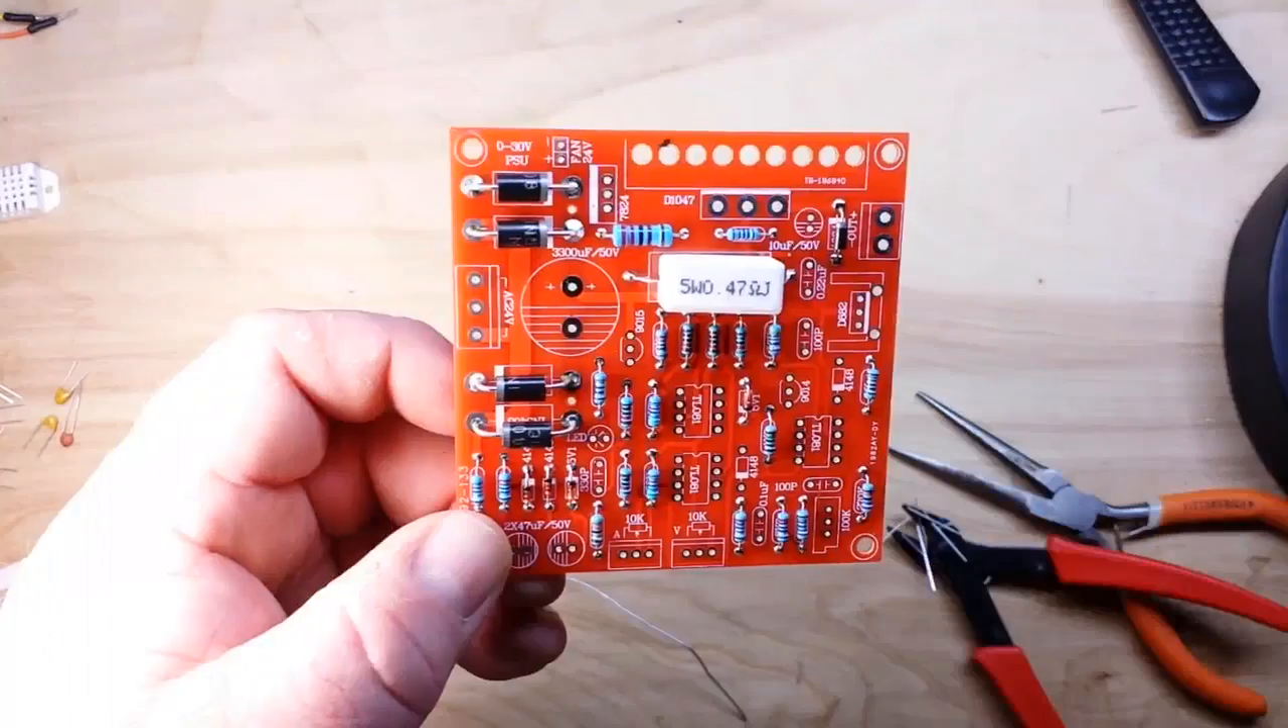All right the diodes are in now you can see we have some of these big switching diodes.